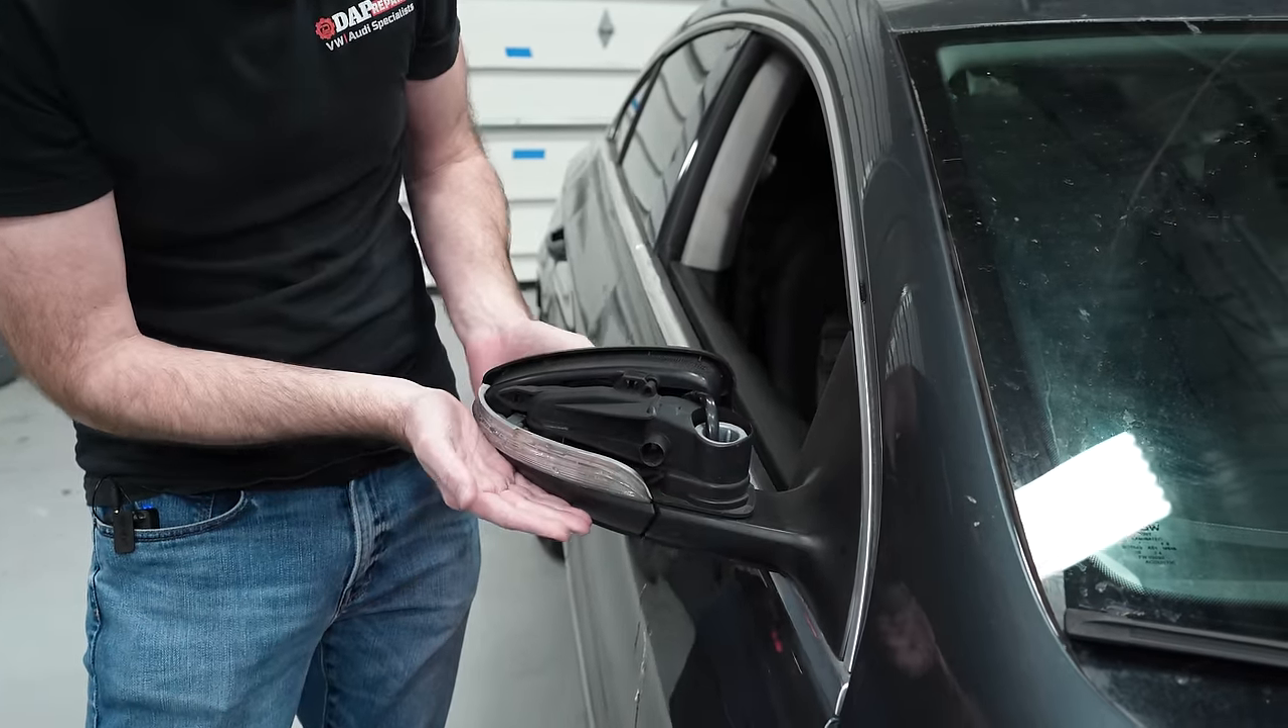We are currently missing a mirror cap.